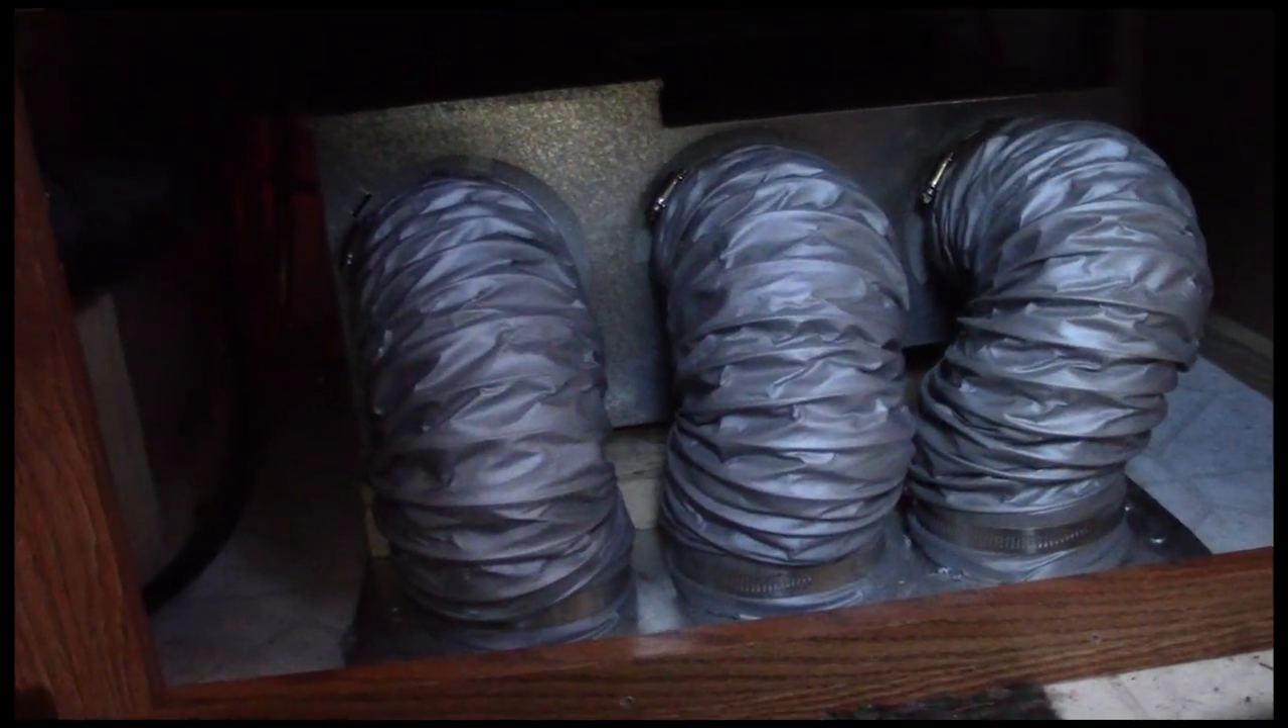There you go all the furnace ducts are hooked up.